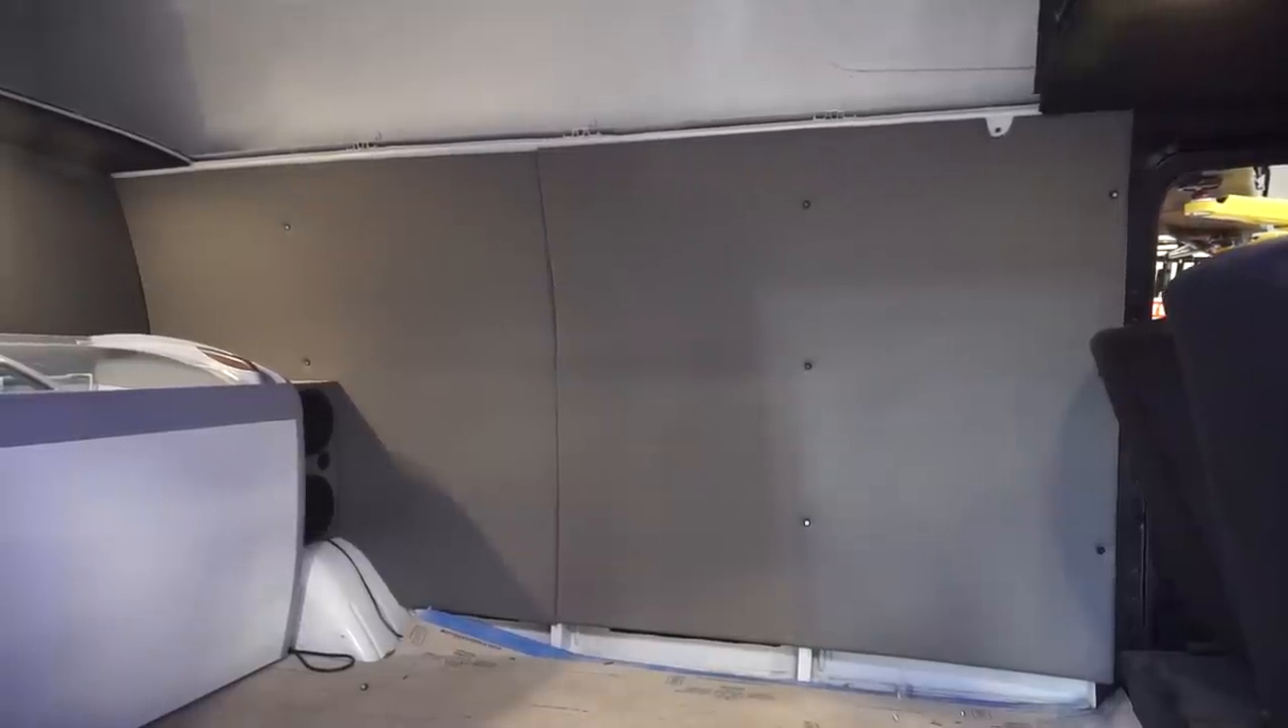We got our final panel up in the van with the upholstery on it.